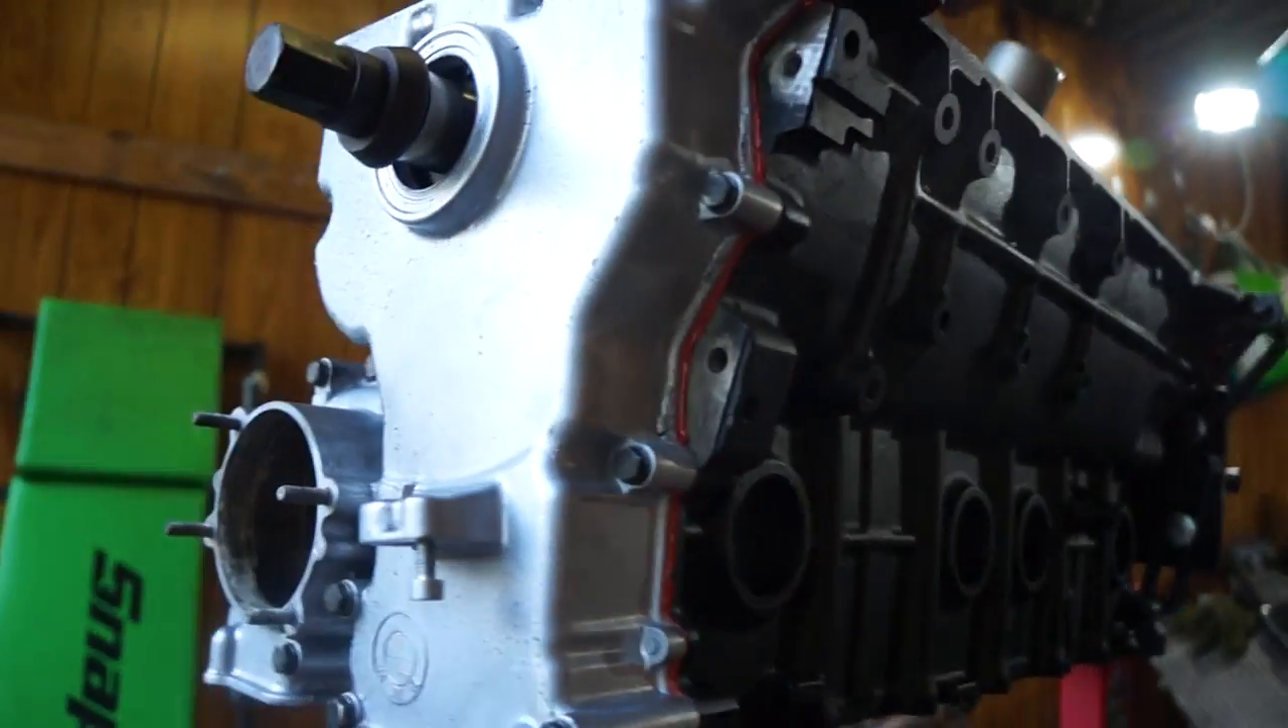Our front timing cover is all nicely on.